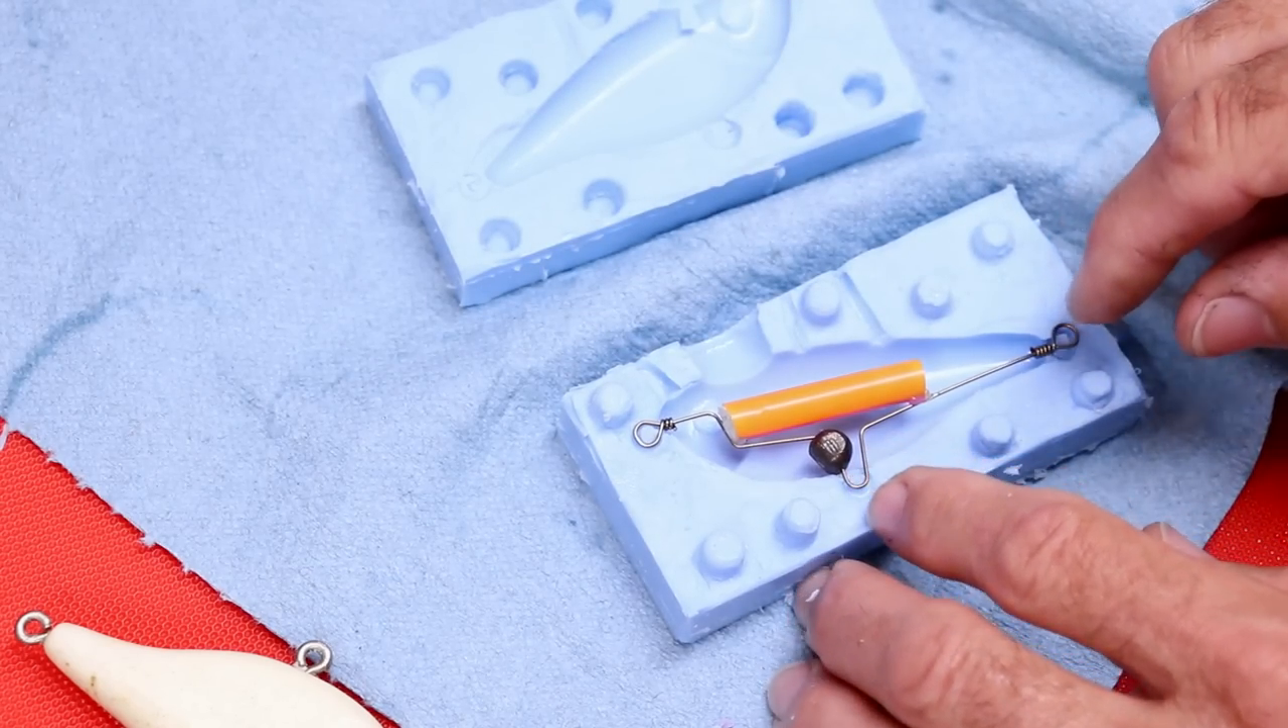The counterweight is just a split shot and that tube is a rattle chamber and it fits the mold perfectly.